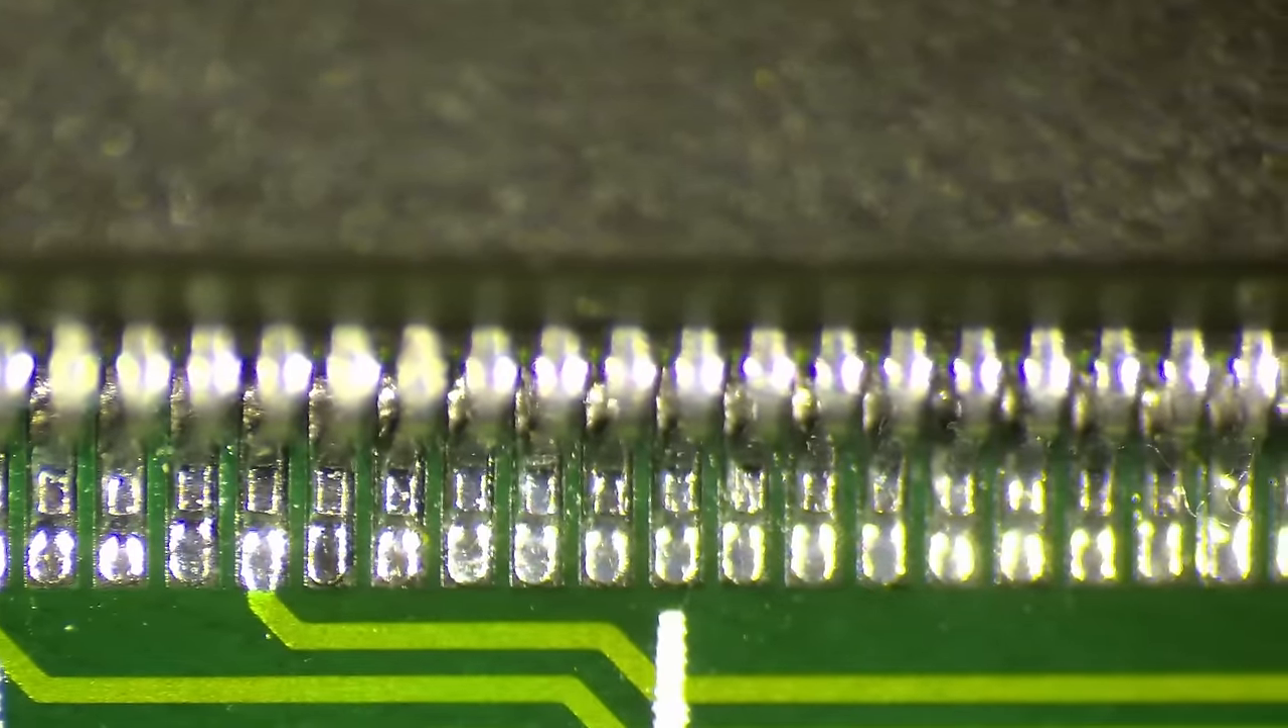And I think all of those pins are now re -soldered and we can test this card.